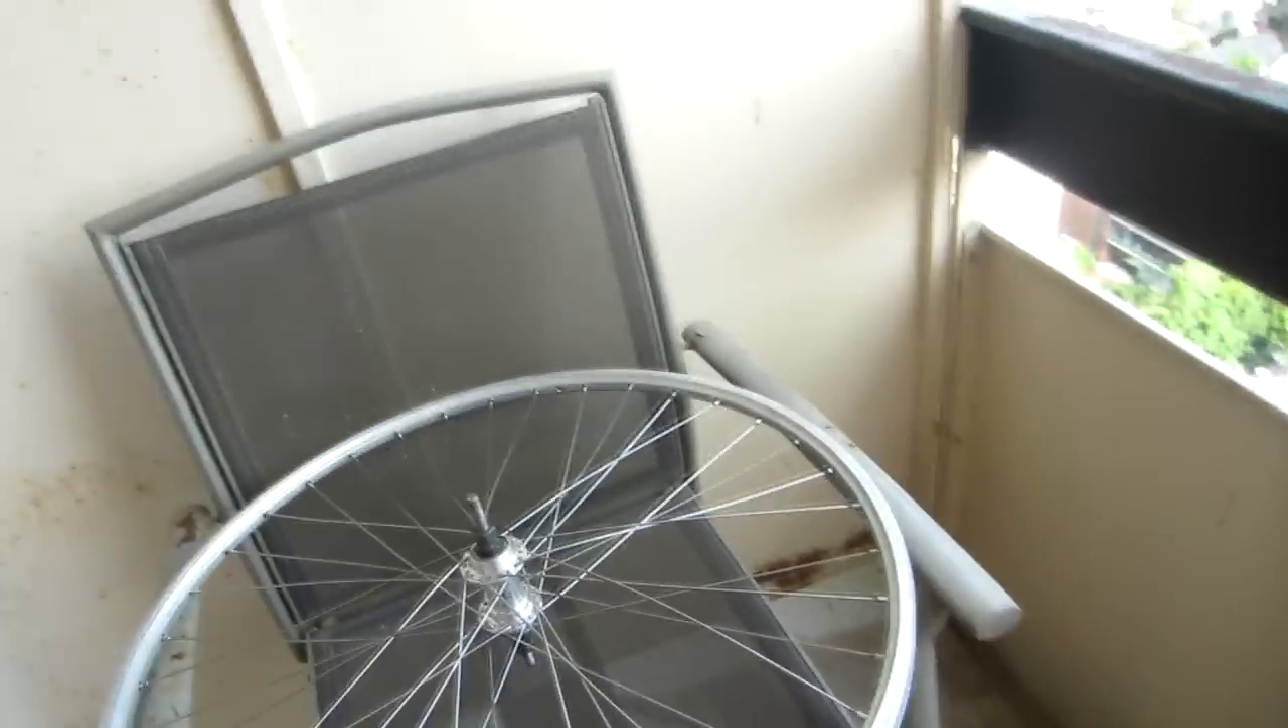Alright, so I worked my way around the whole wheel now and transferred over all the spokes.